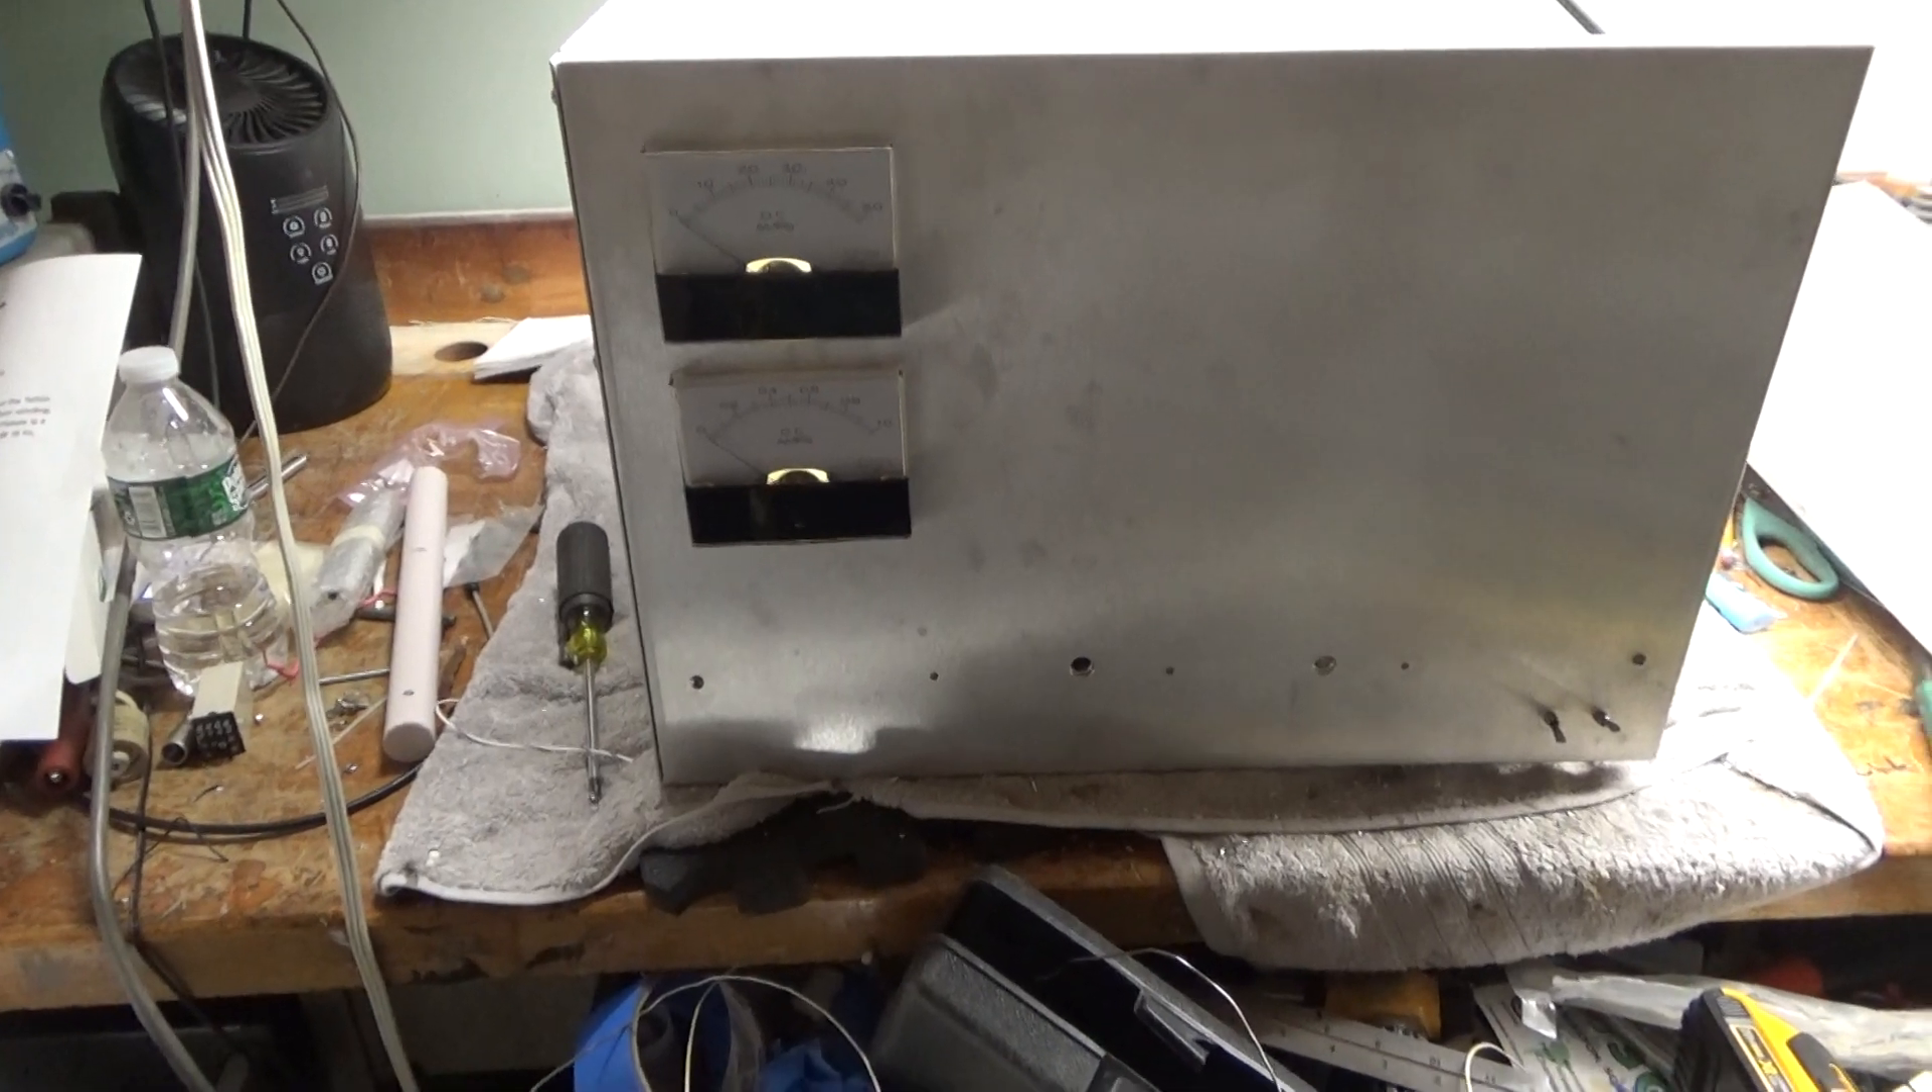I have the grid current meter and the plate current meter perfectly aligned with each other.